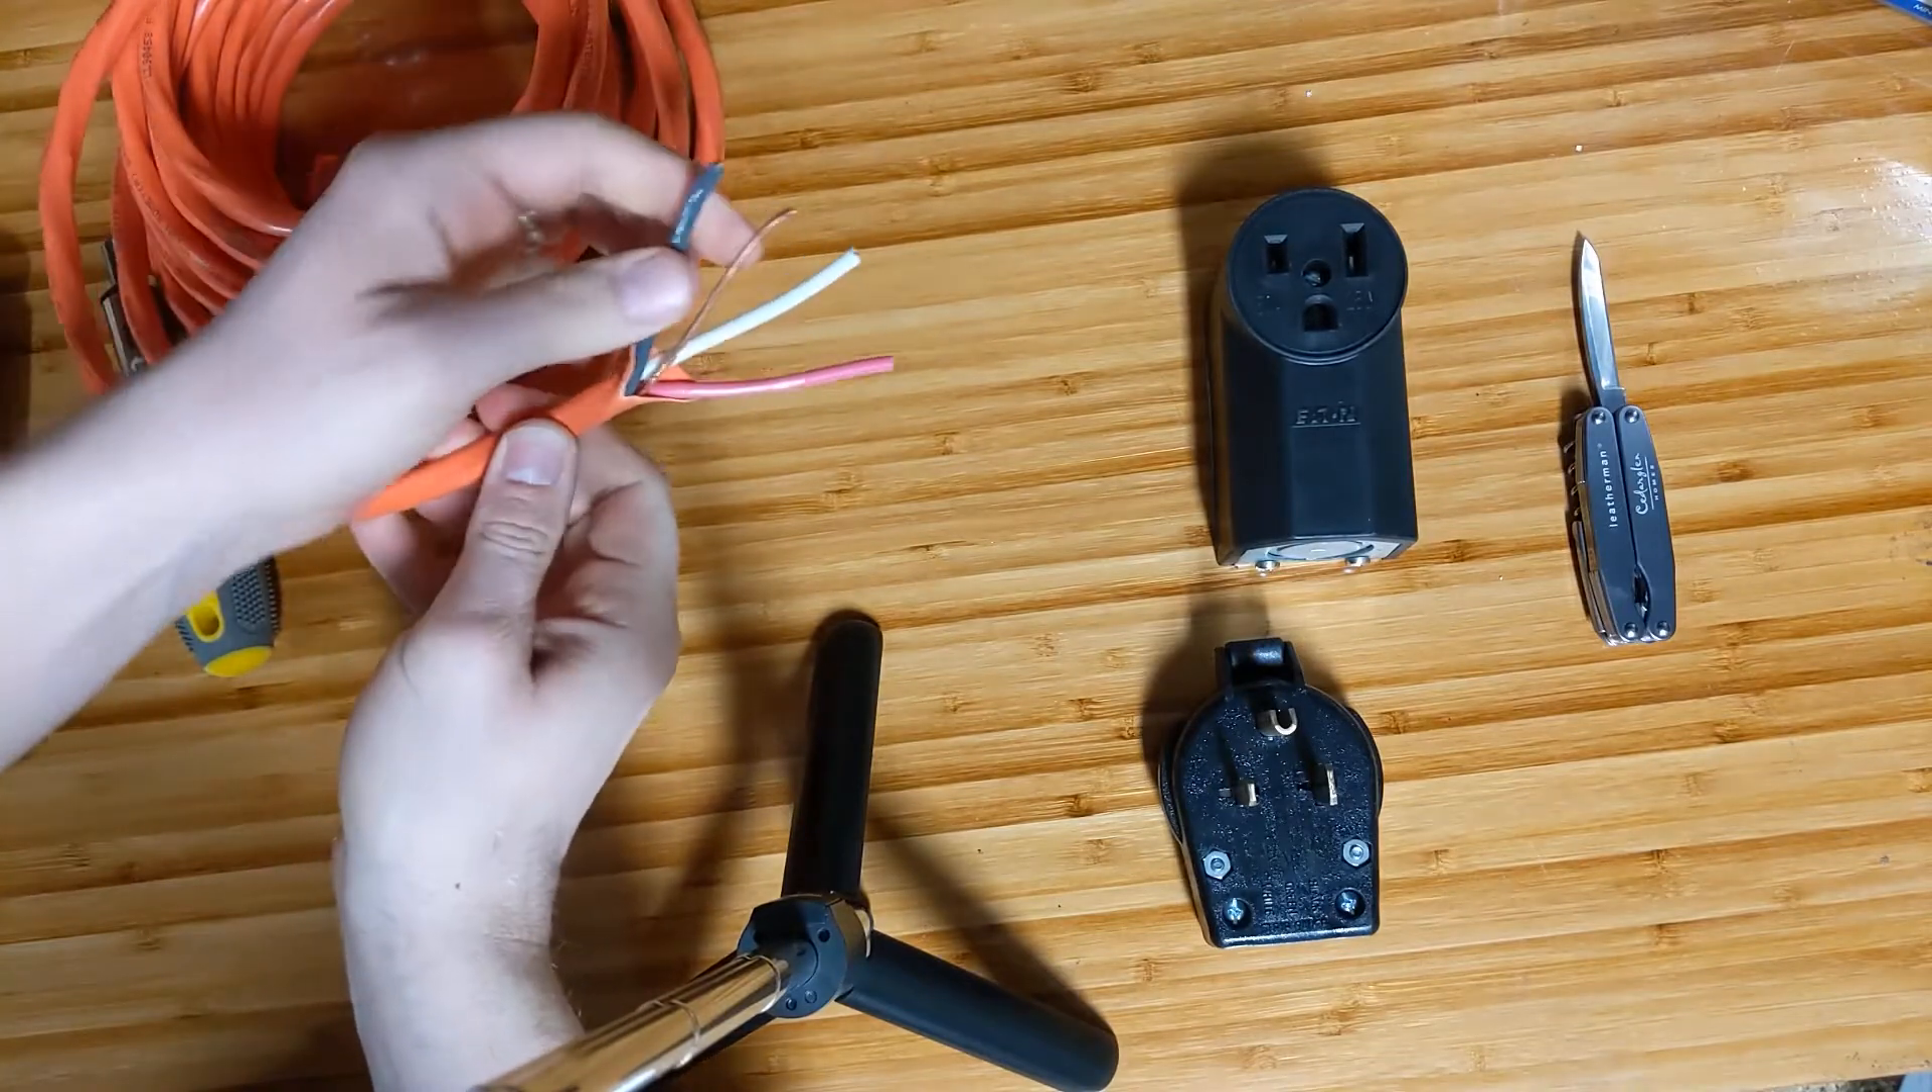All right so I've removed the exterior sheathing from this wire and as you can see we have a black, a white, a red and a ground.